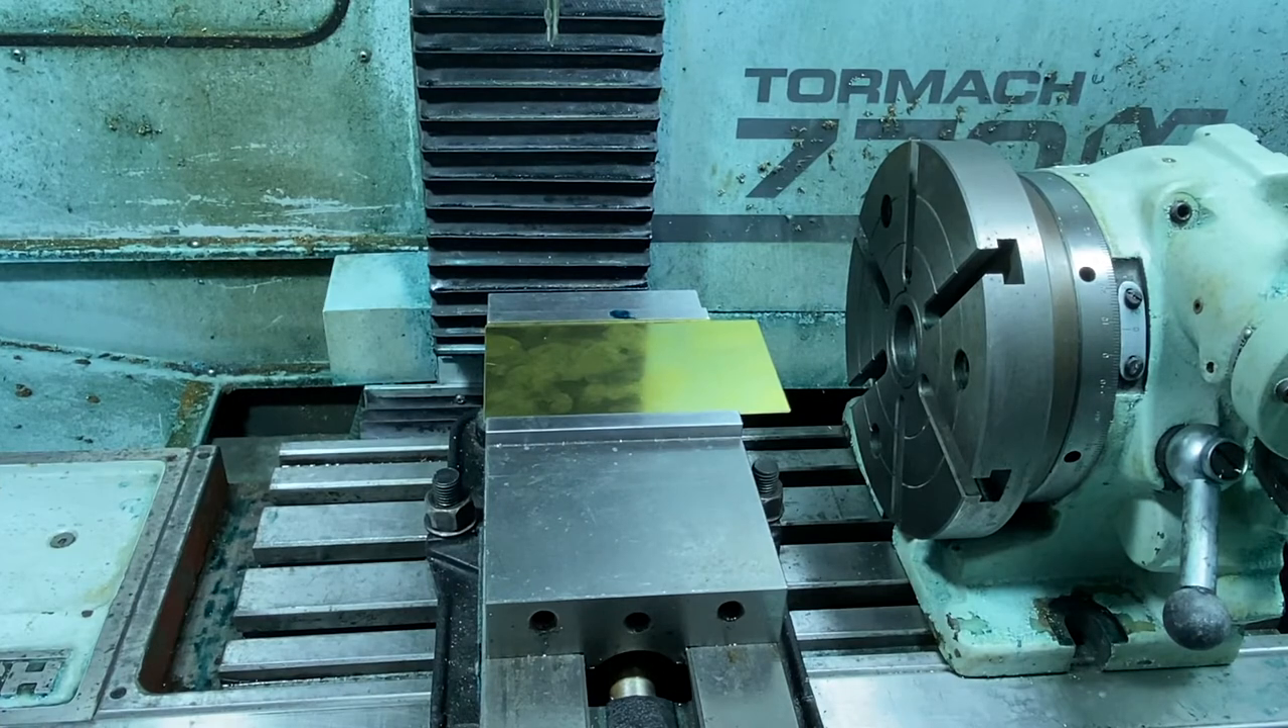We've got our material in the vise.